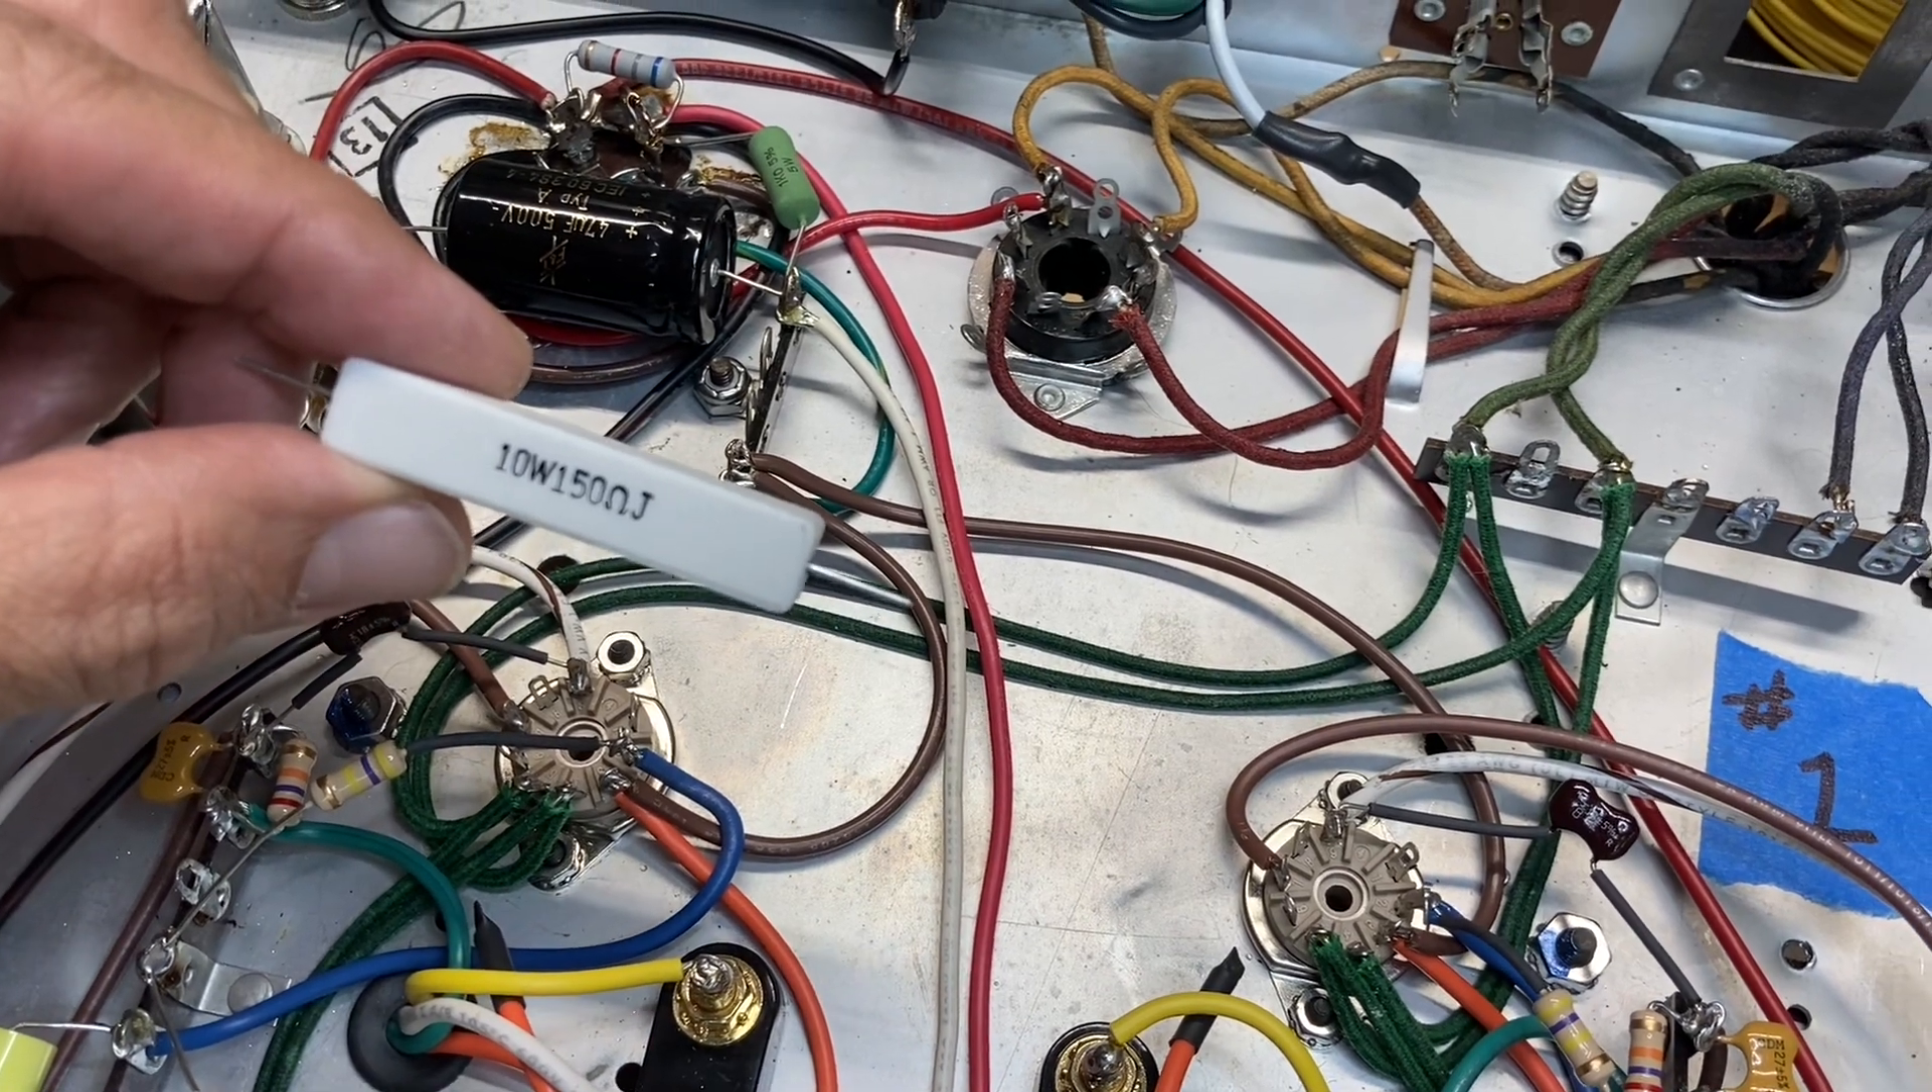Of course, the cathode resistor still hasn't been installed. I've decided to go with 150 ohm to begin.